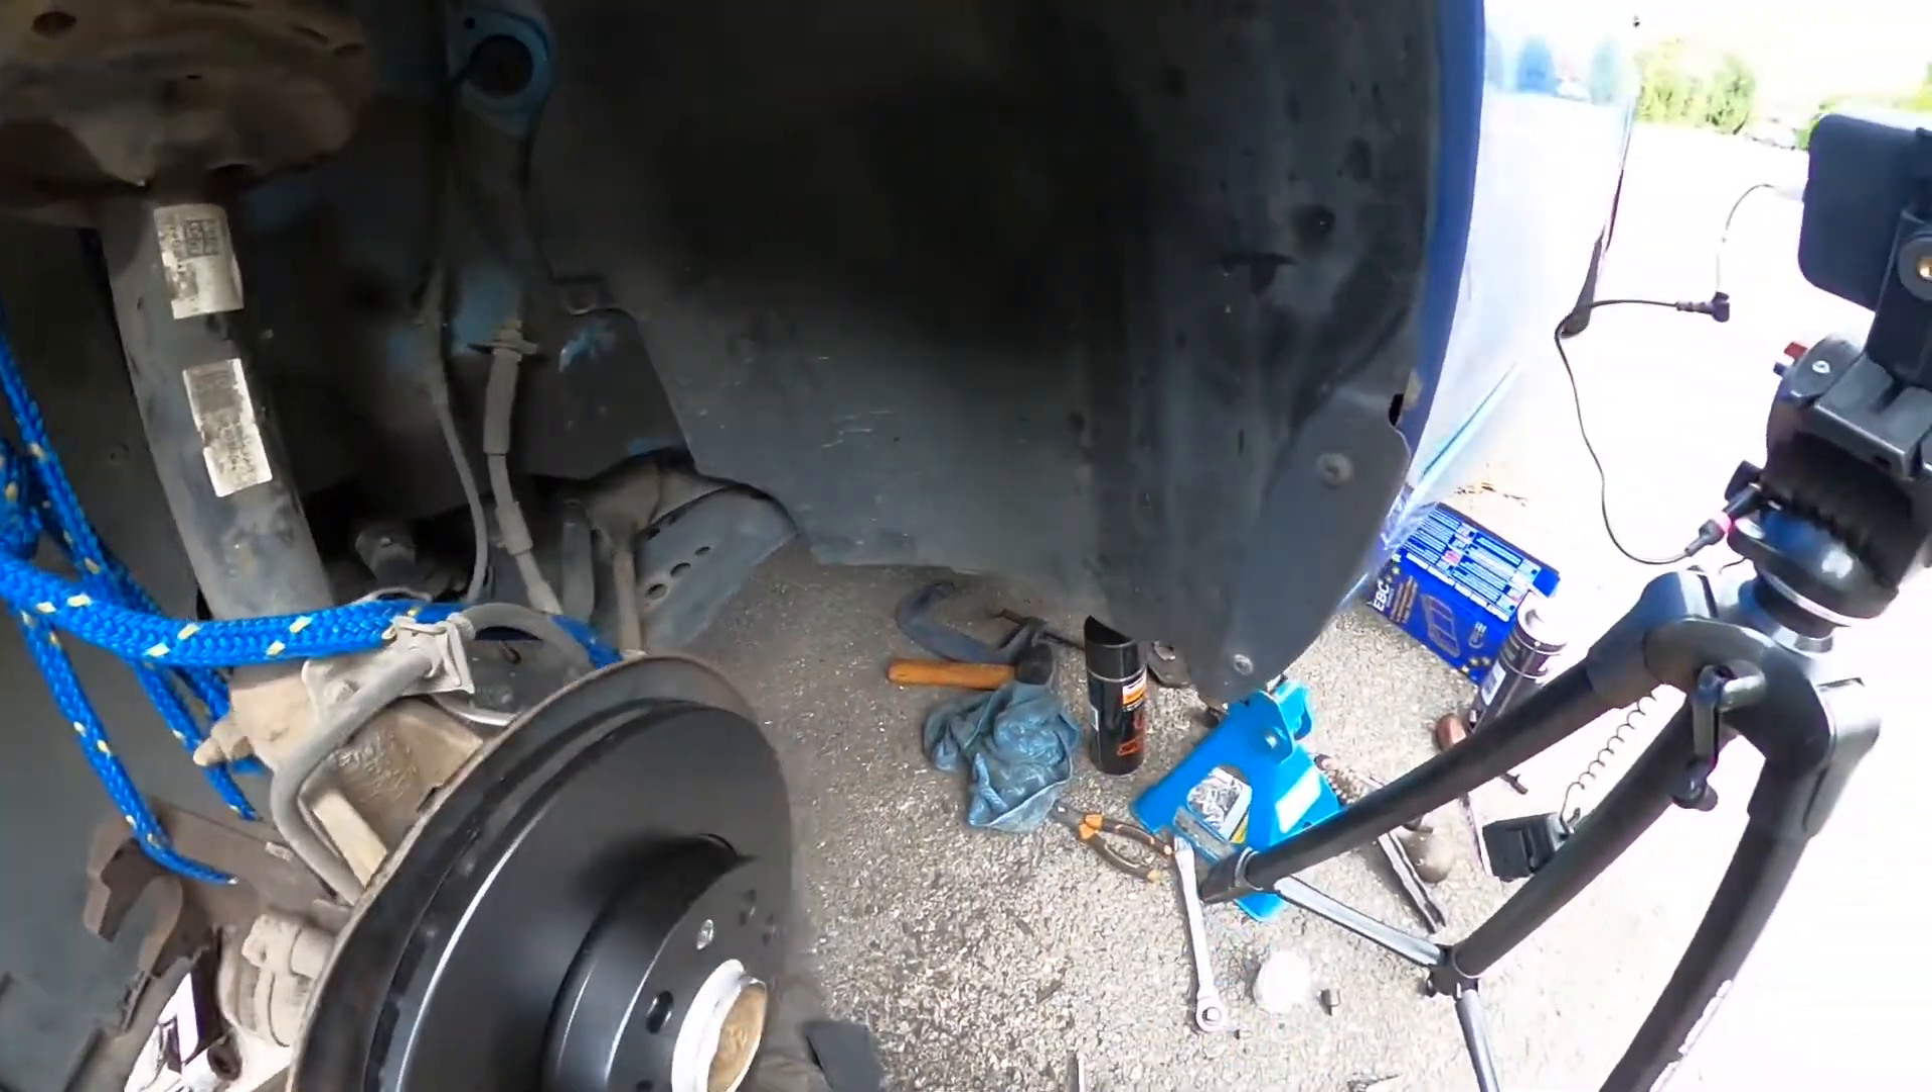Right now the new disc is on we can go ahead and get the new pads in.